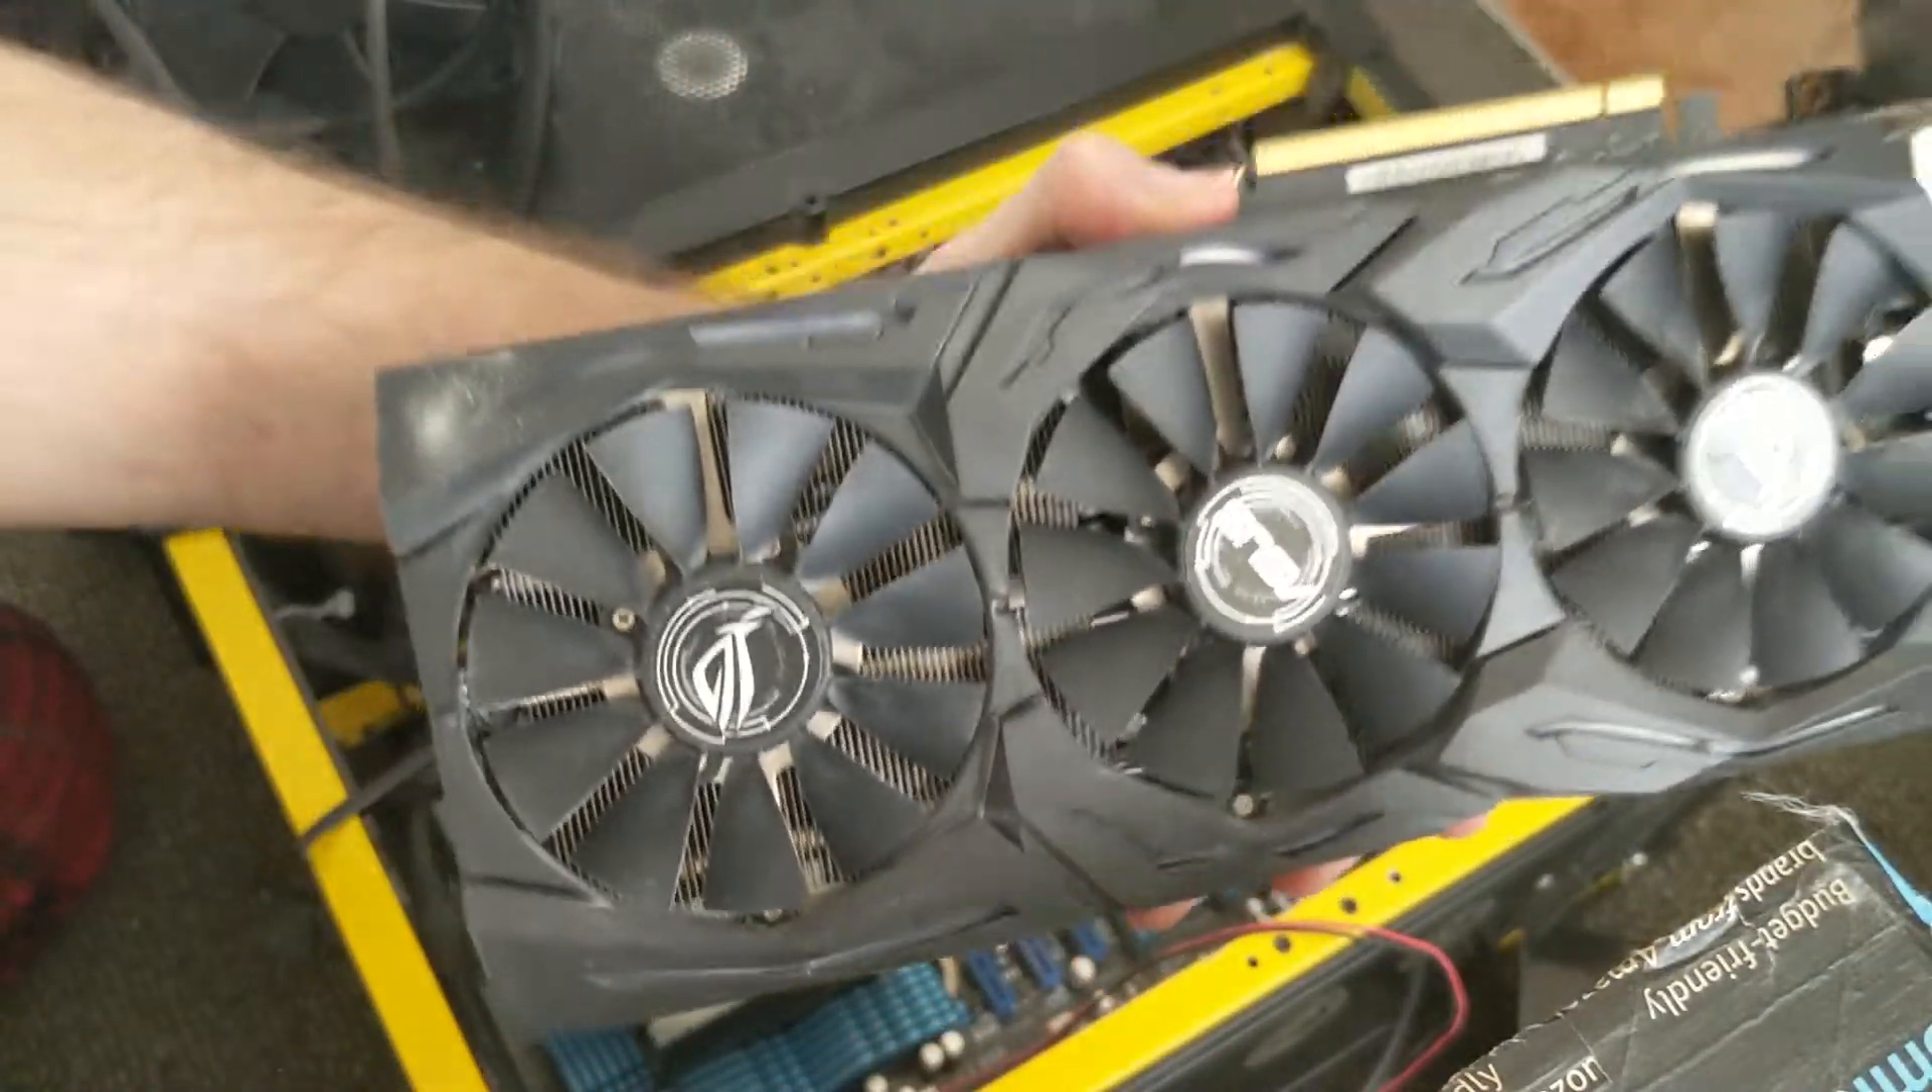We got the graphics card out.